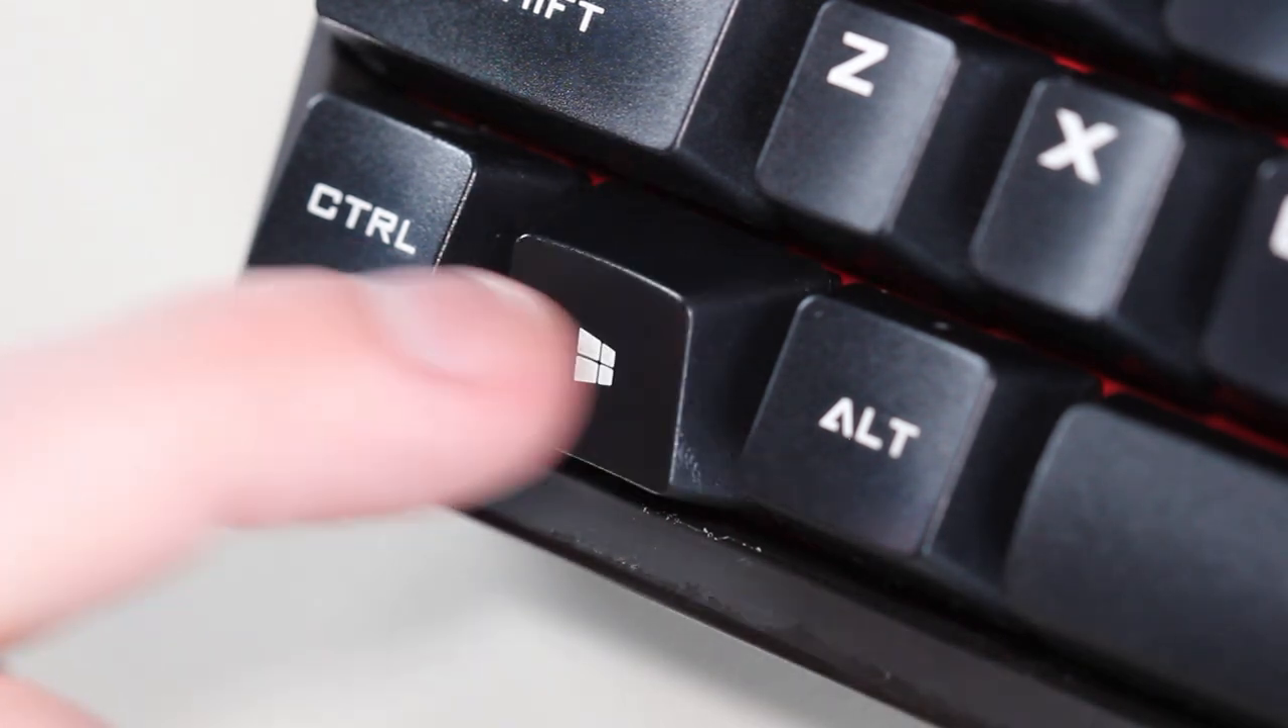In this case, I will put one of the keys in the incorrect way. You will notice how it is on a different angle to the other keys.